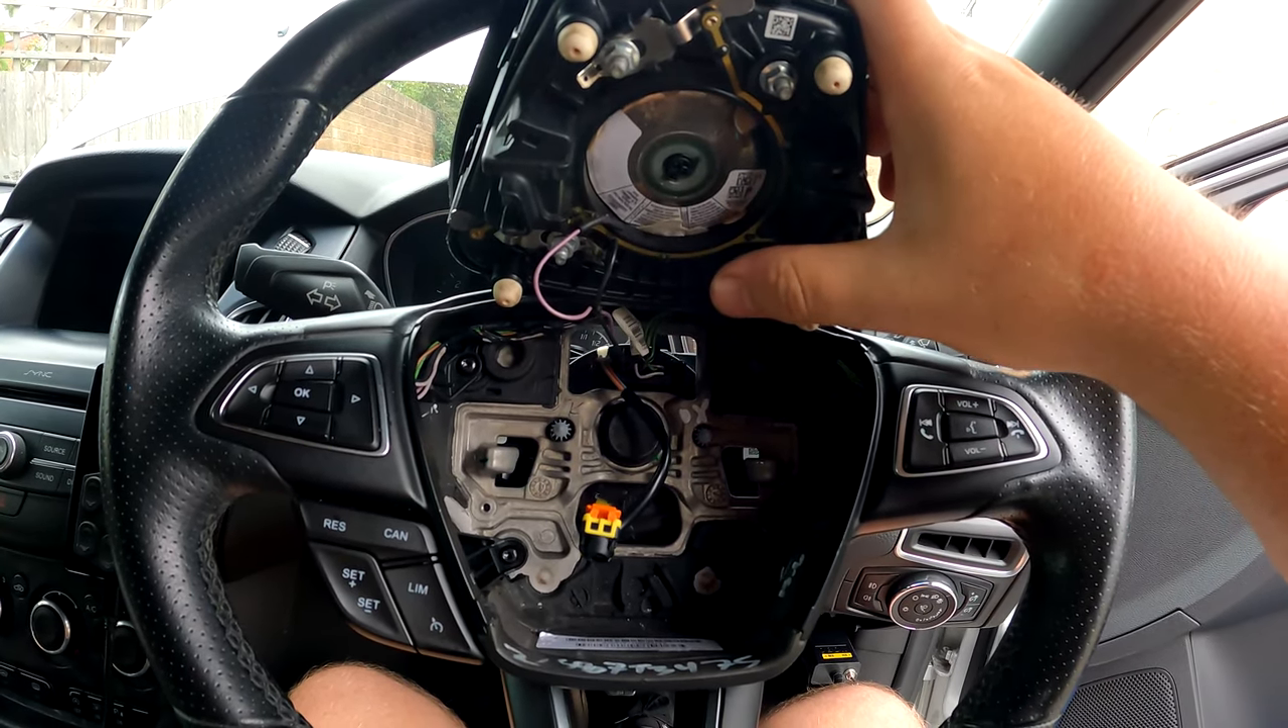Uh i'm not going to plug the airbag like clip it in just yet.